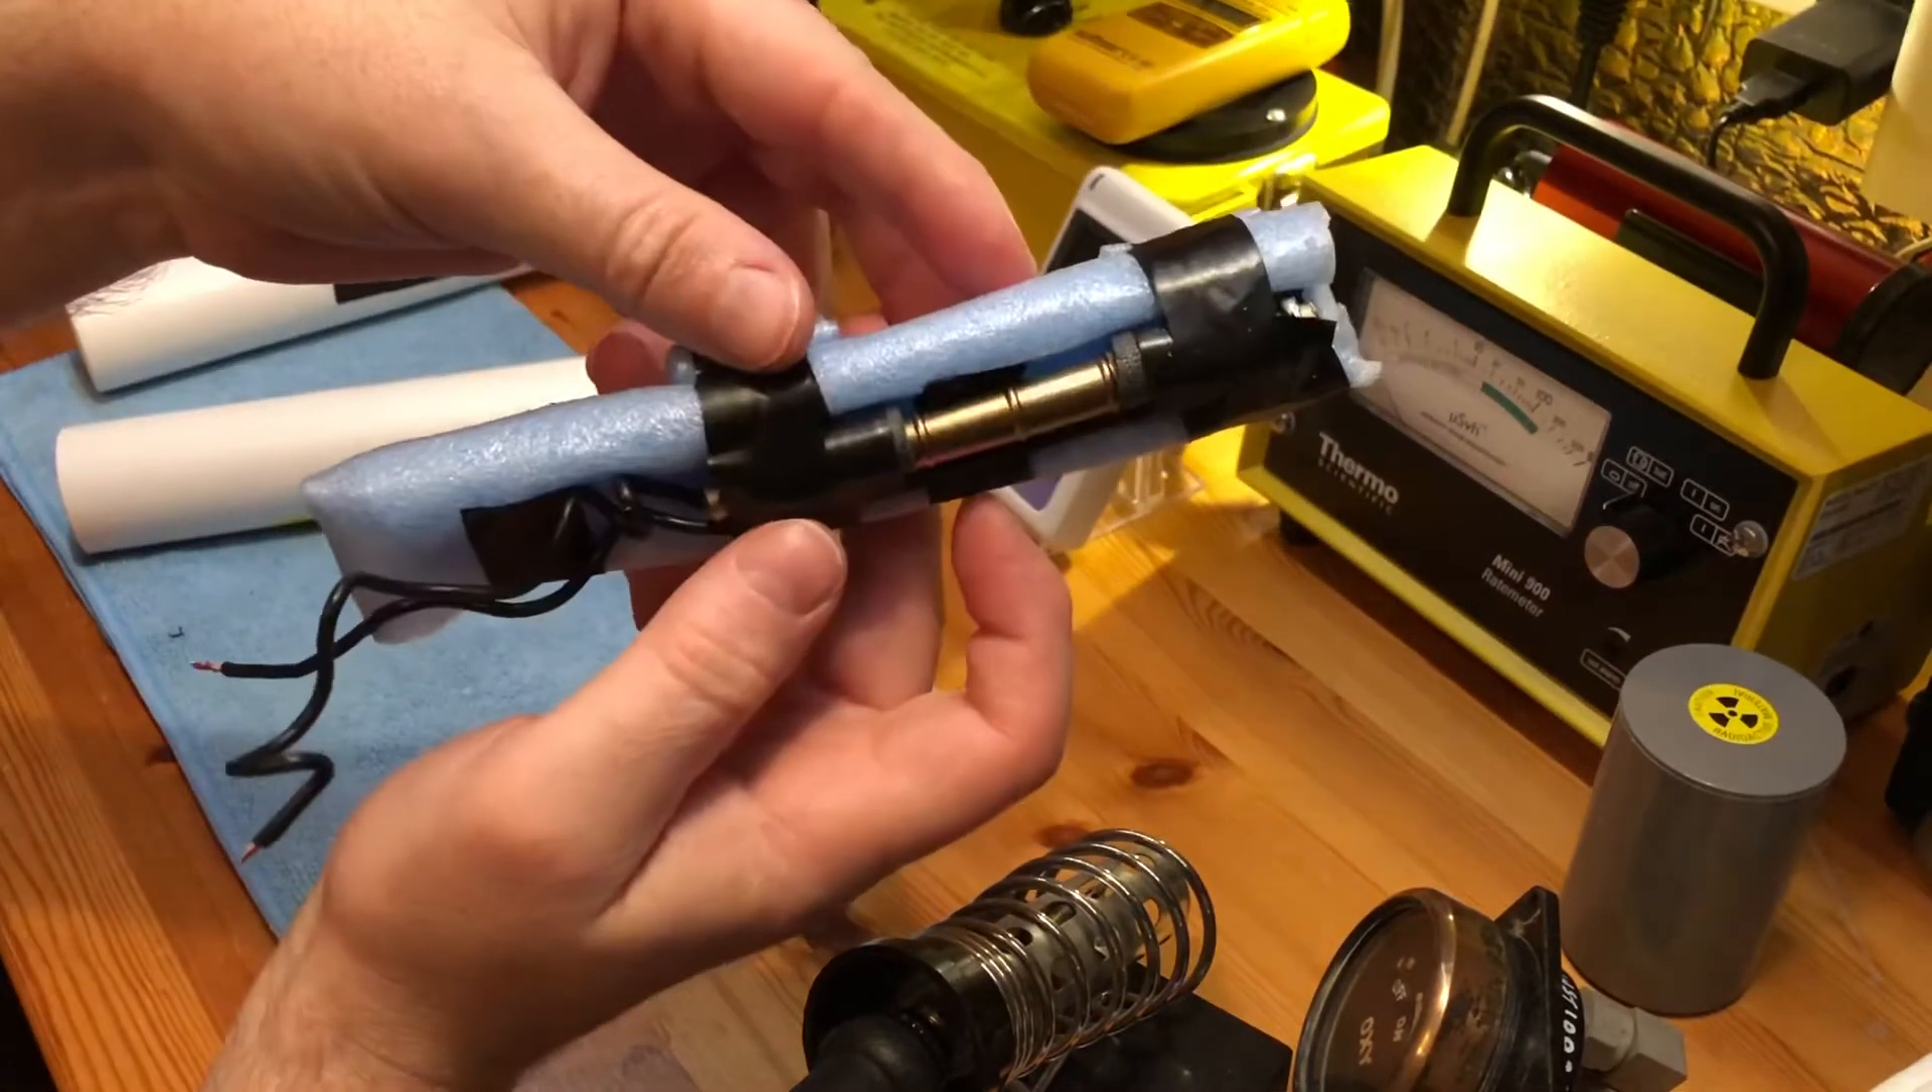And then inside is the tube and I've put all this foam around it to stop it rattling around inside.